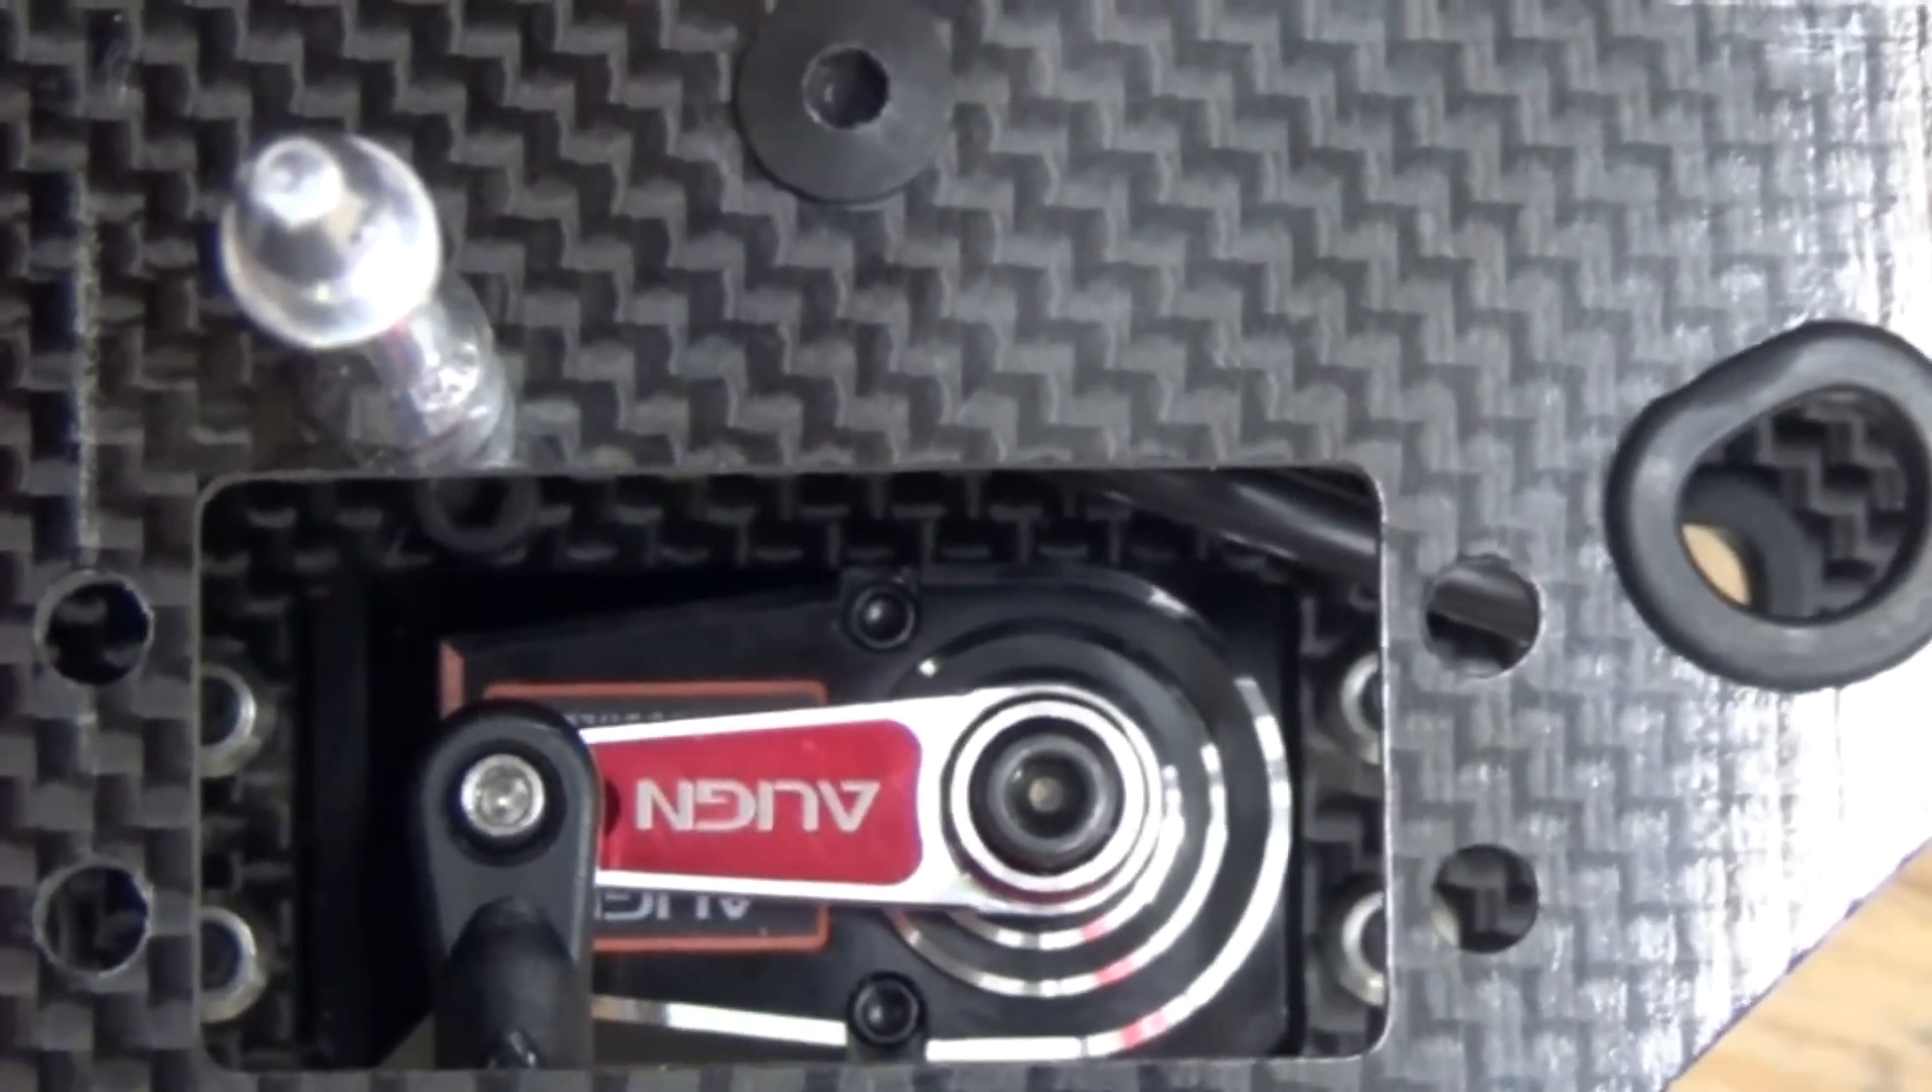You'll see that the elevator servo is essentially dead centered in the slot, the arm is across the center of the servo.